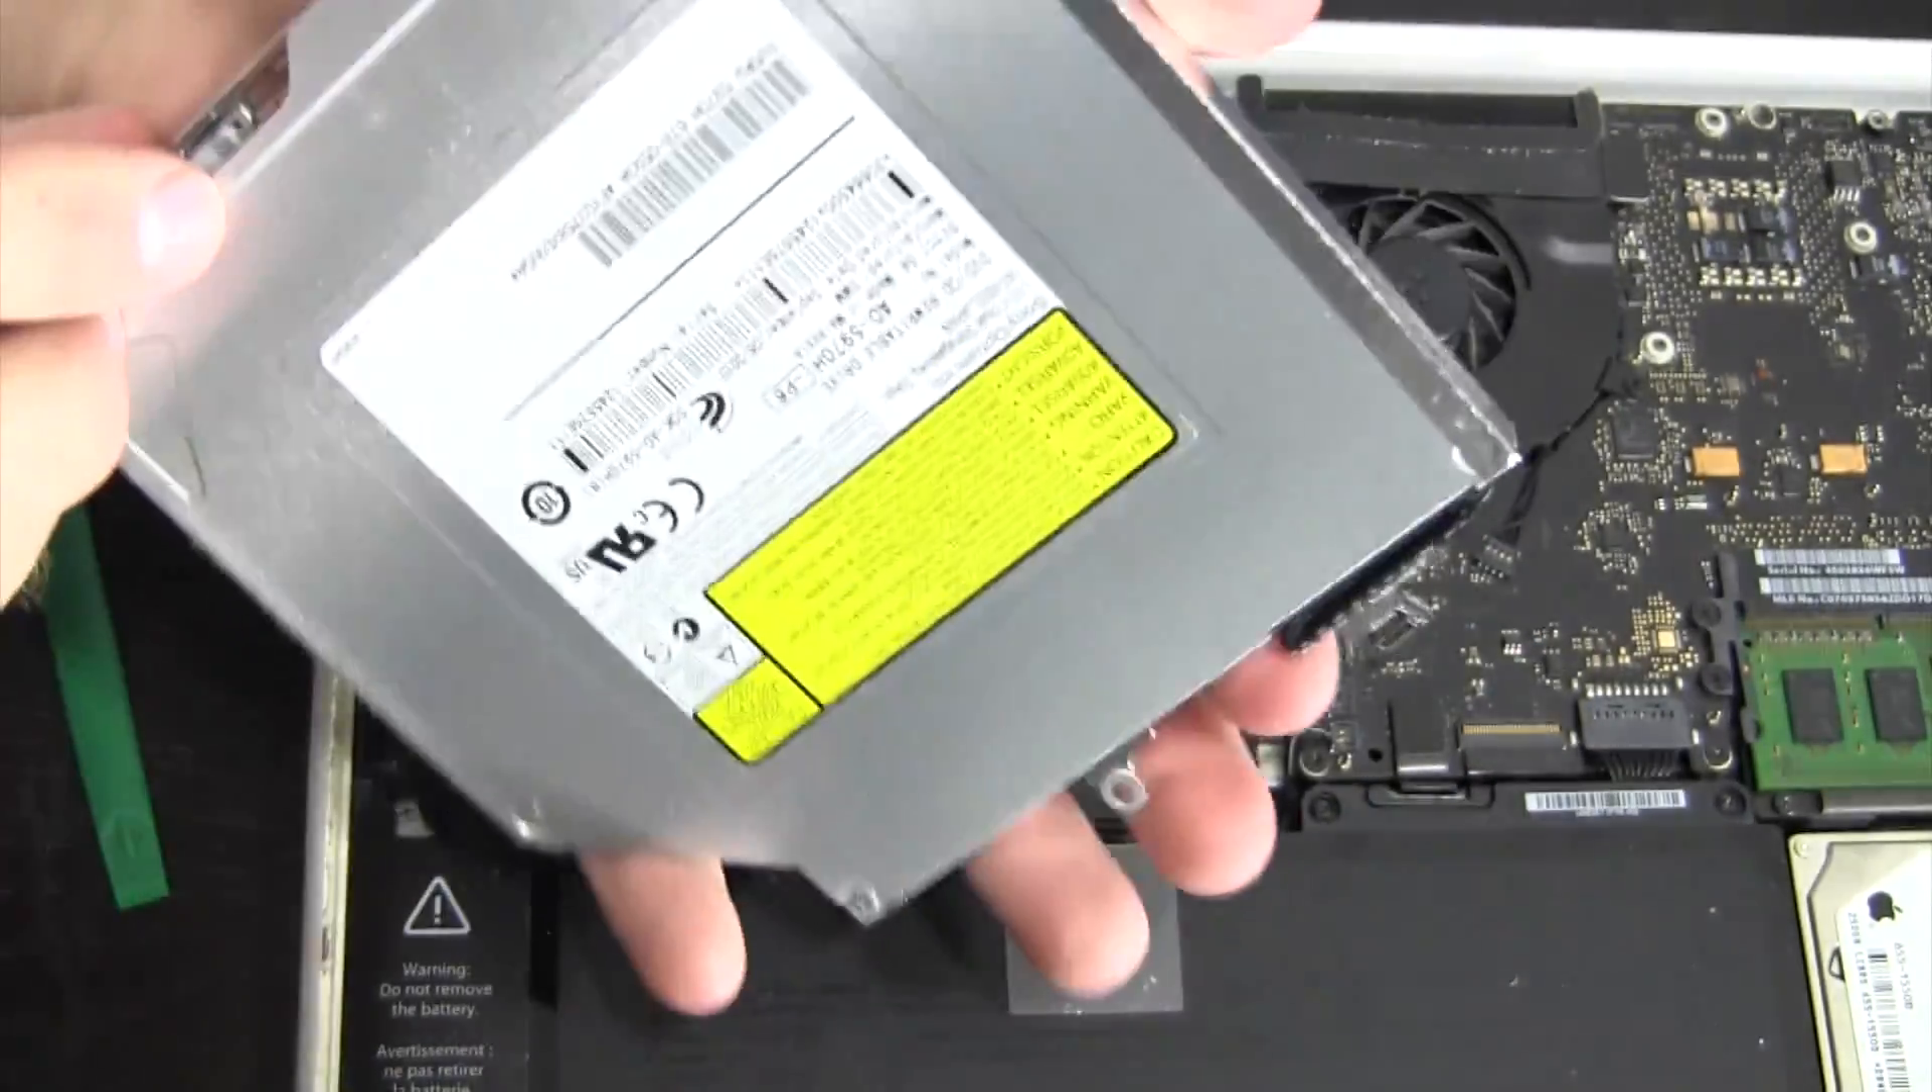Now you've removed the optical drive.